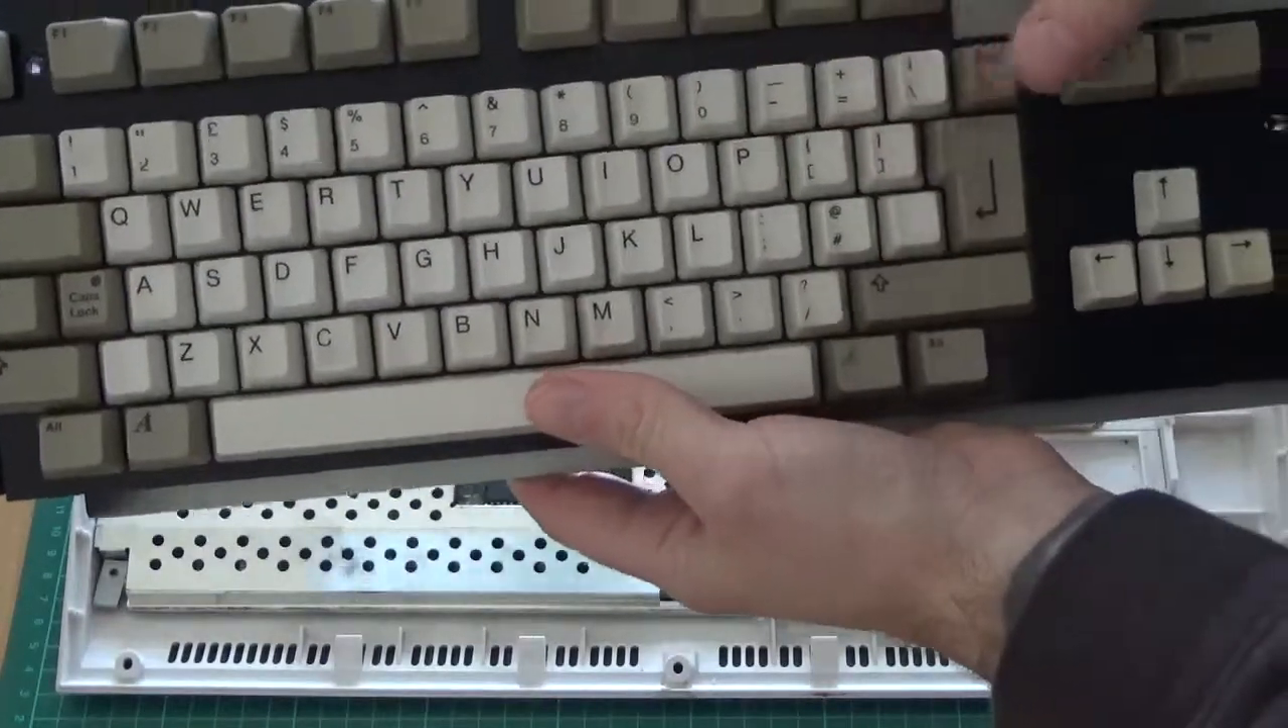Um the keyboard yeah finally got all the keys back on.